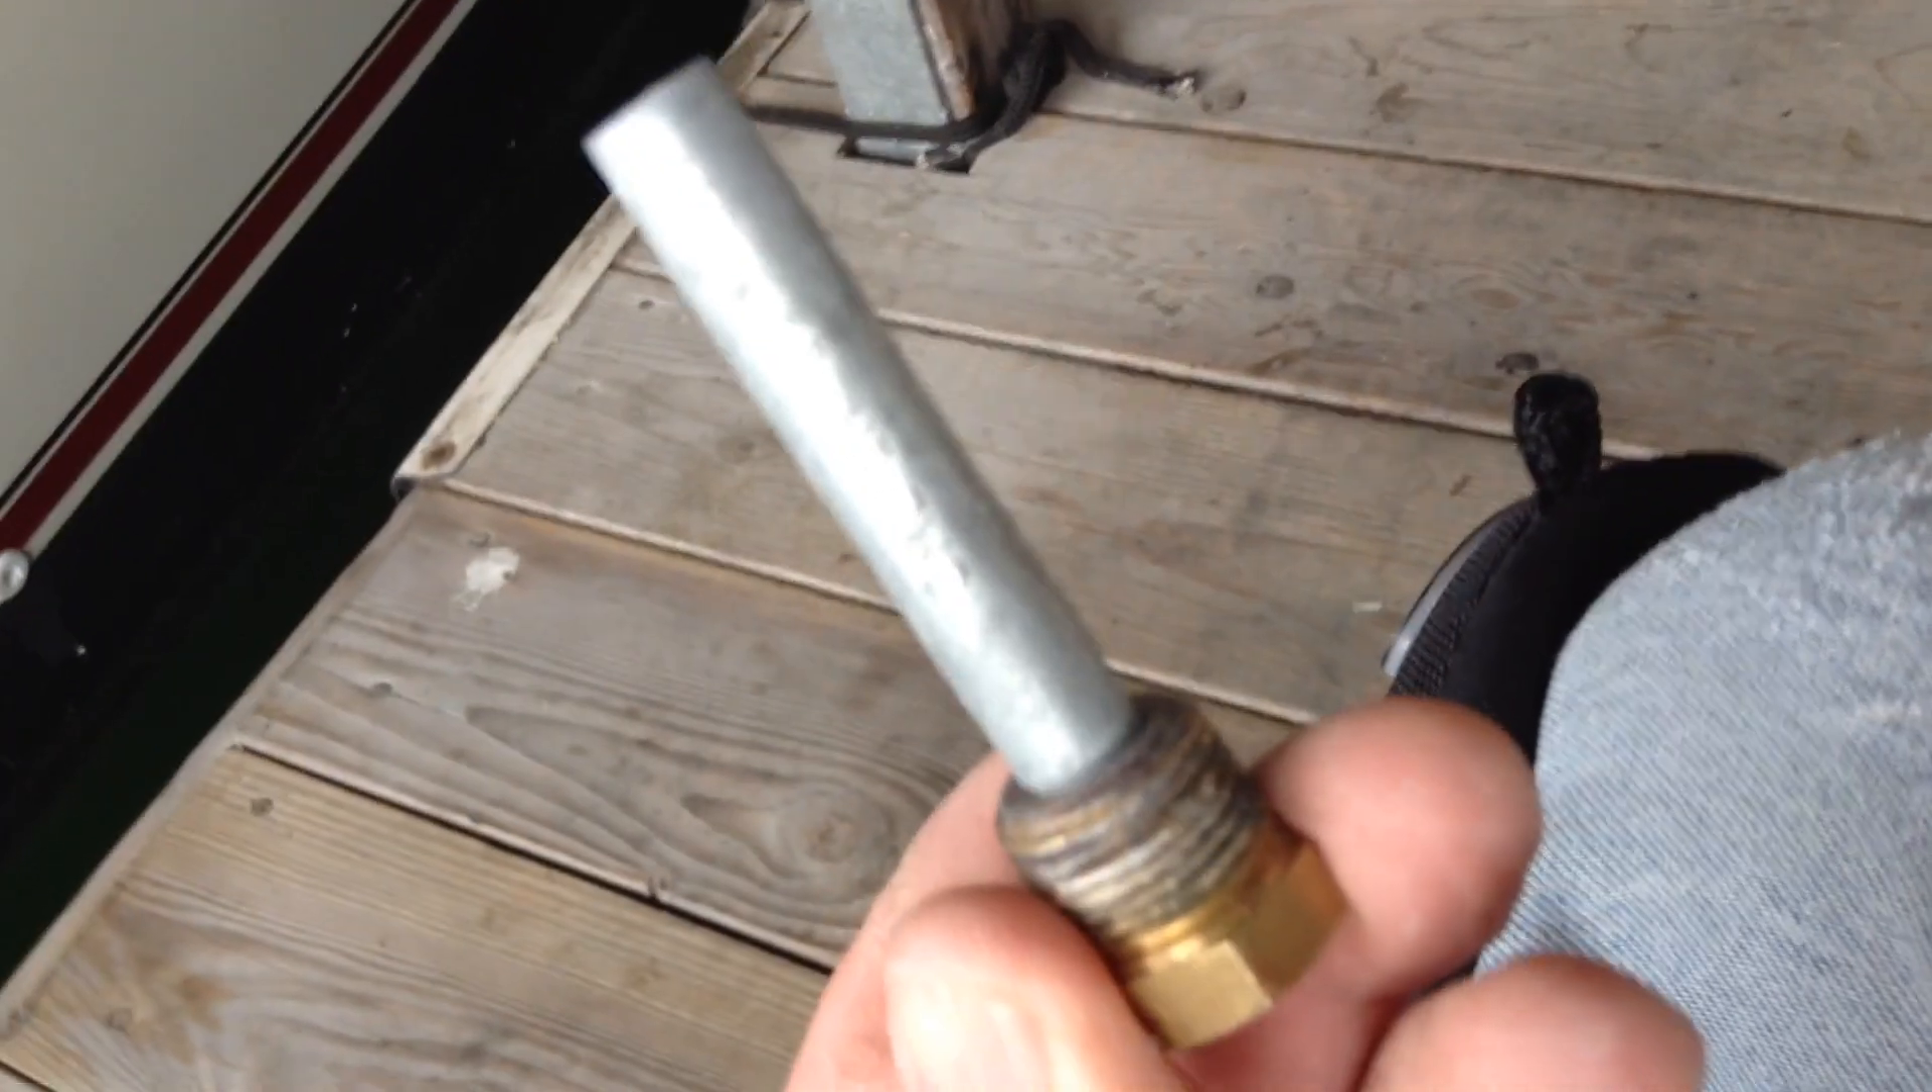Just get it in firmly. OK, we've installed the new zinc into the zinc holder.